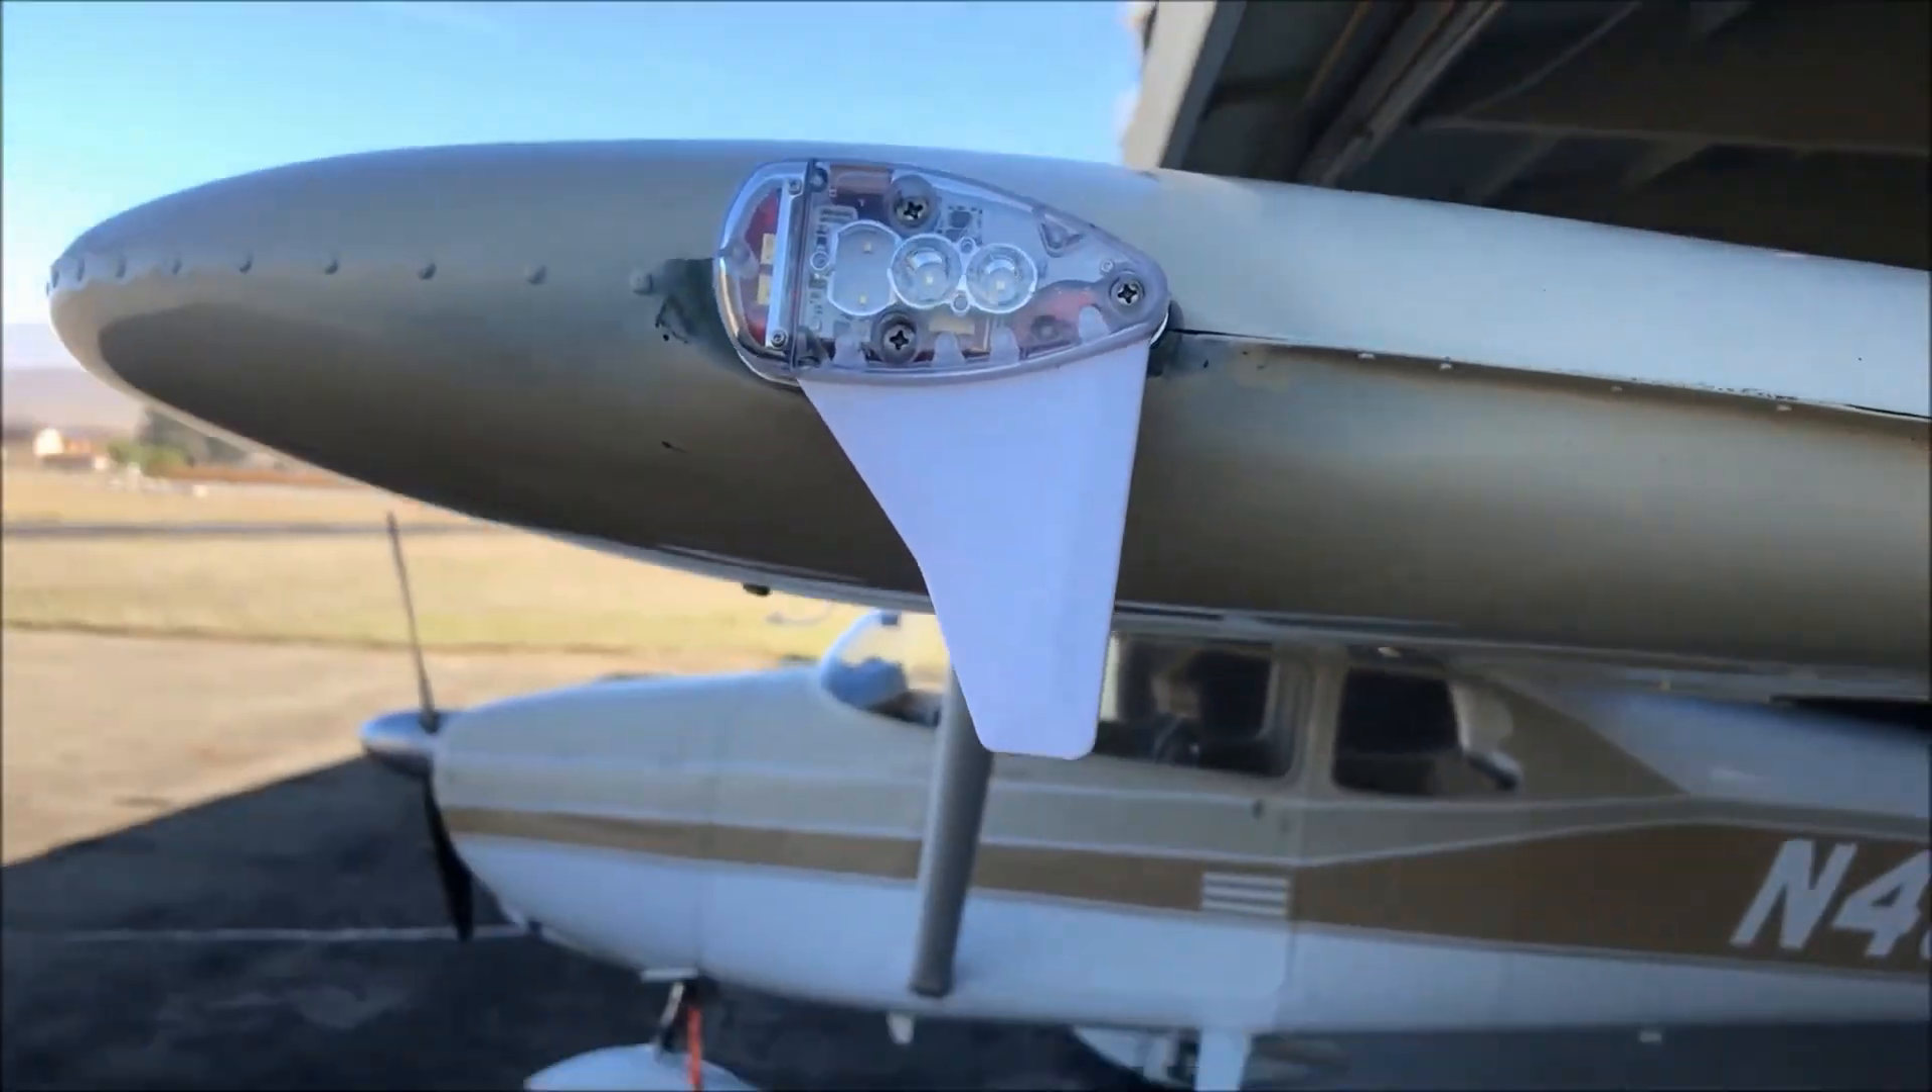All right there's our installed sky beacon secured we got the wingtip back on it's wired in place.